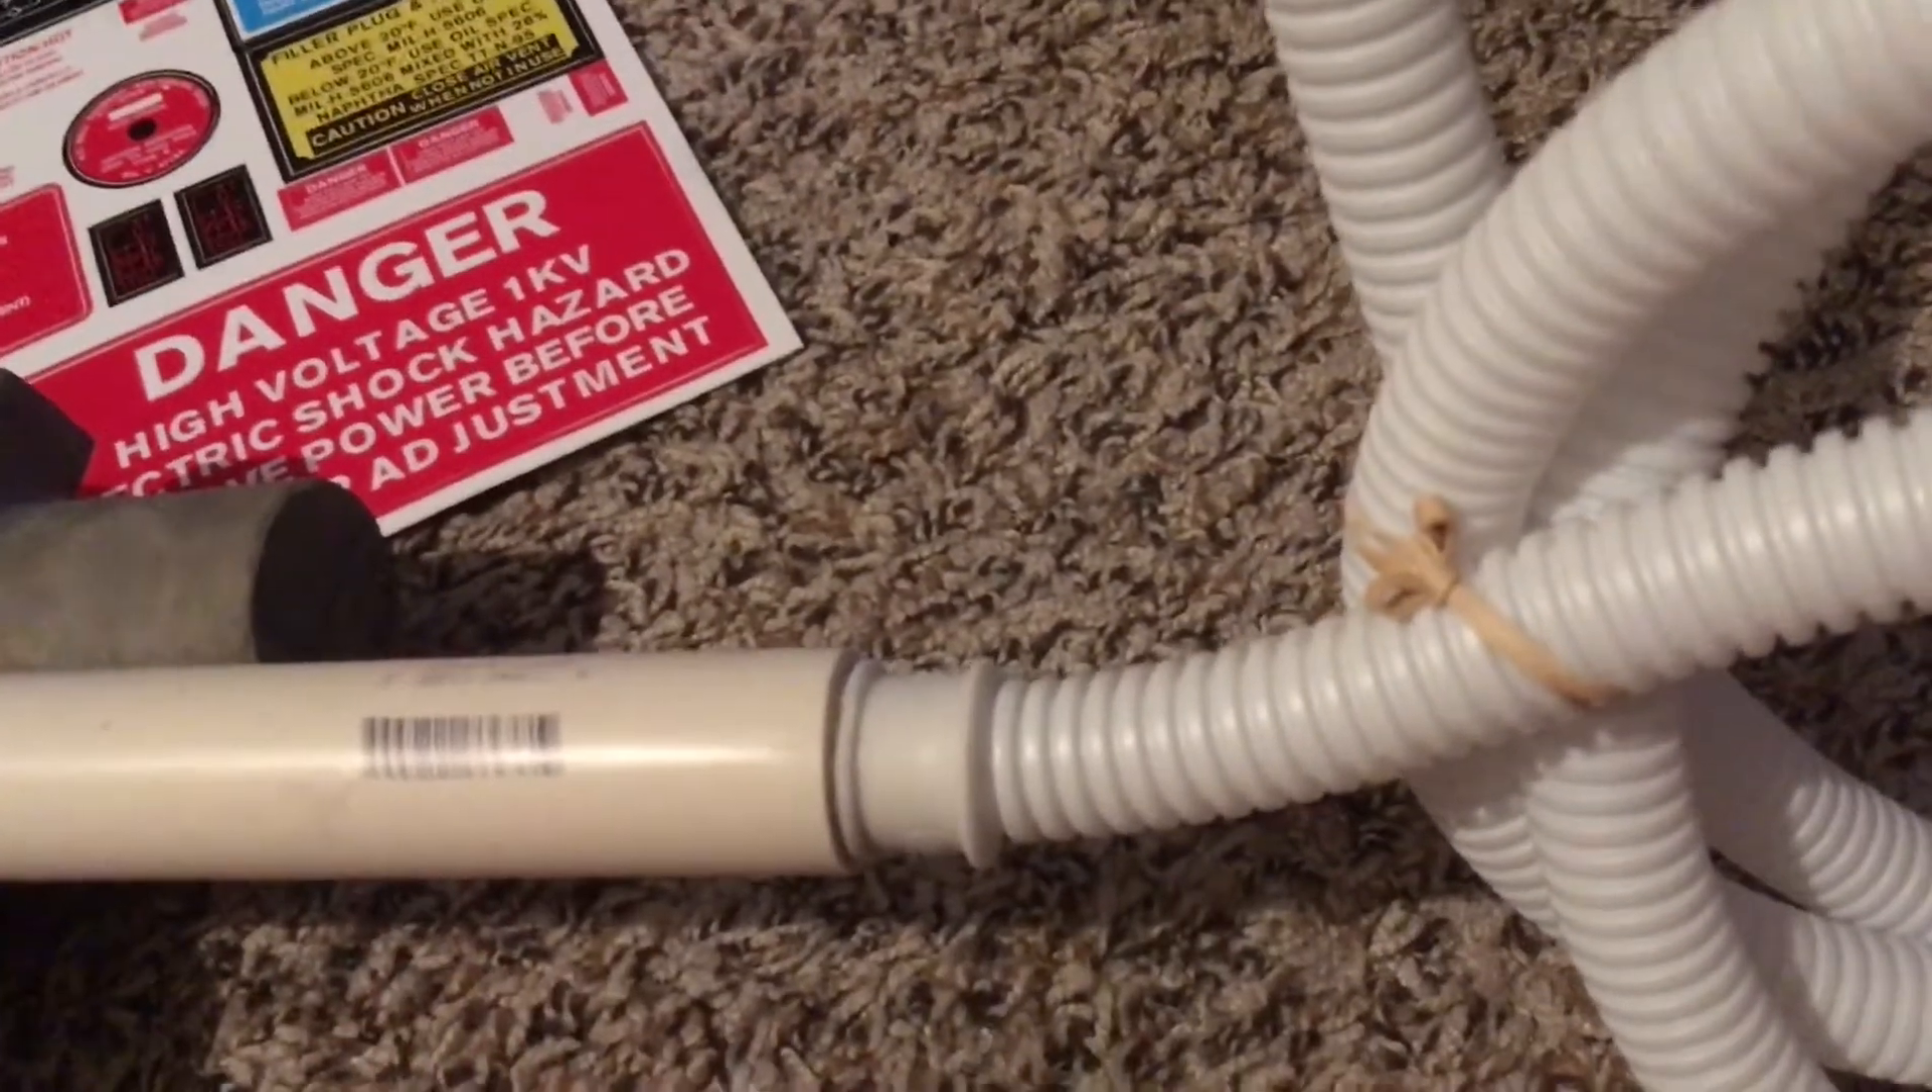And there's this rubber nozzle that fits perfectly inside of this handle, this PVC pipe.